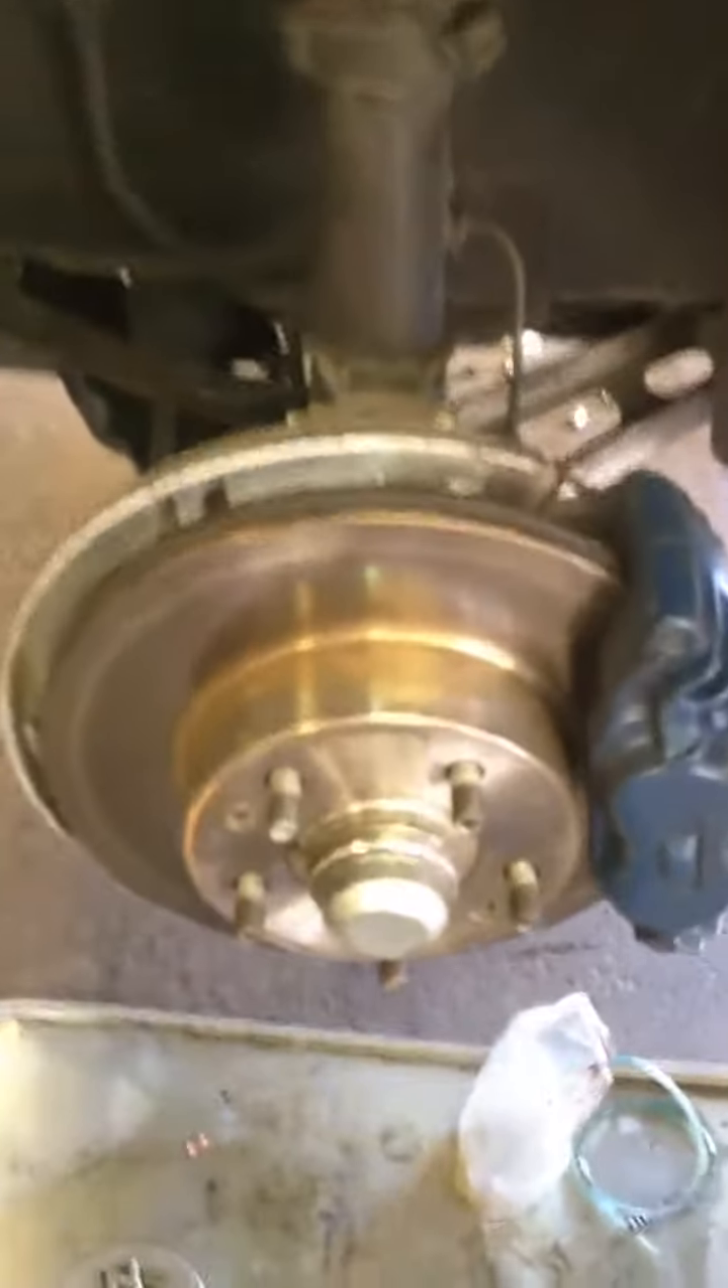Alright we got the wheel off which should be easy for you to do.